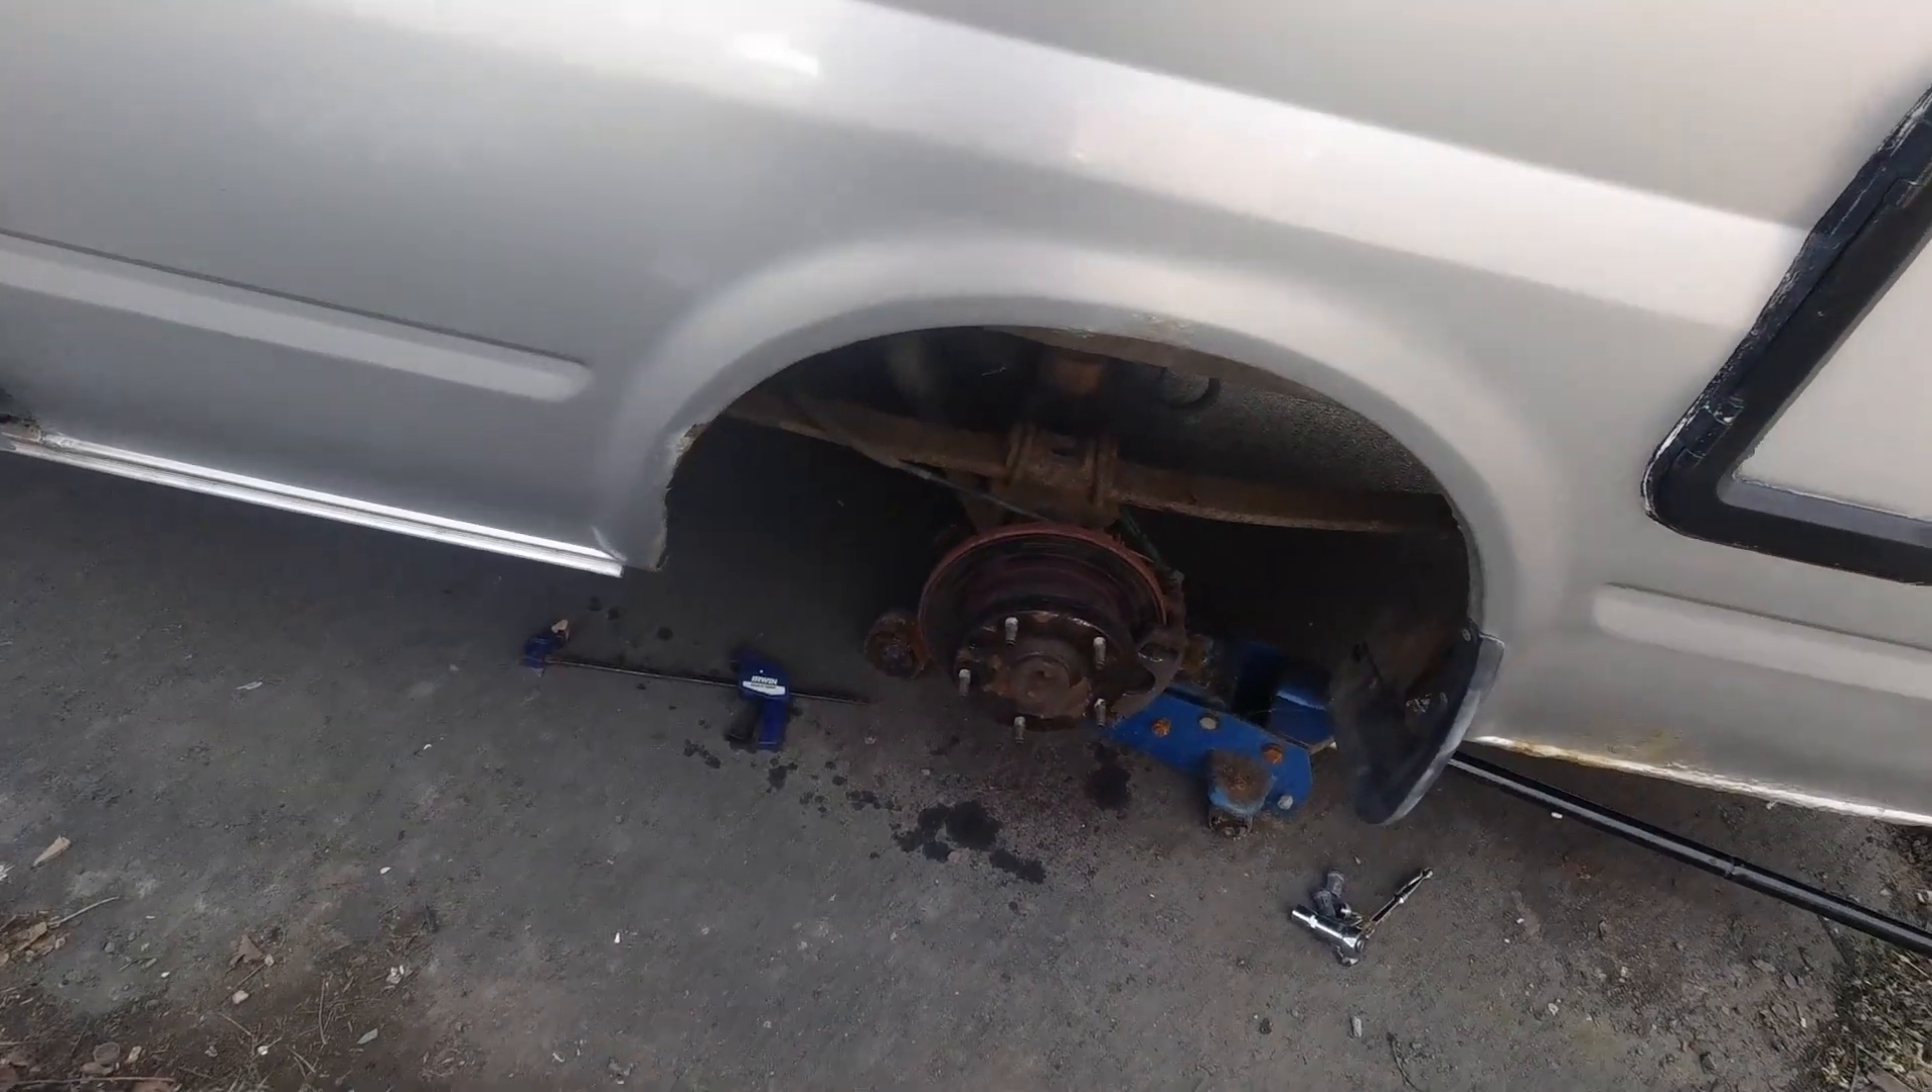All I gotta do is put that wheel back on.